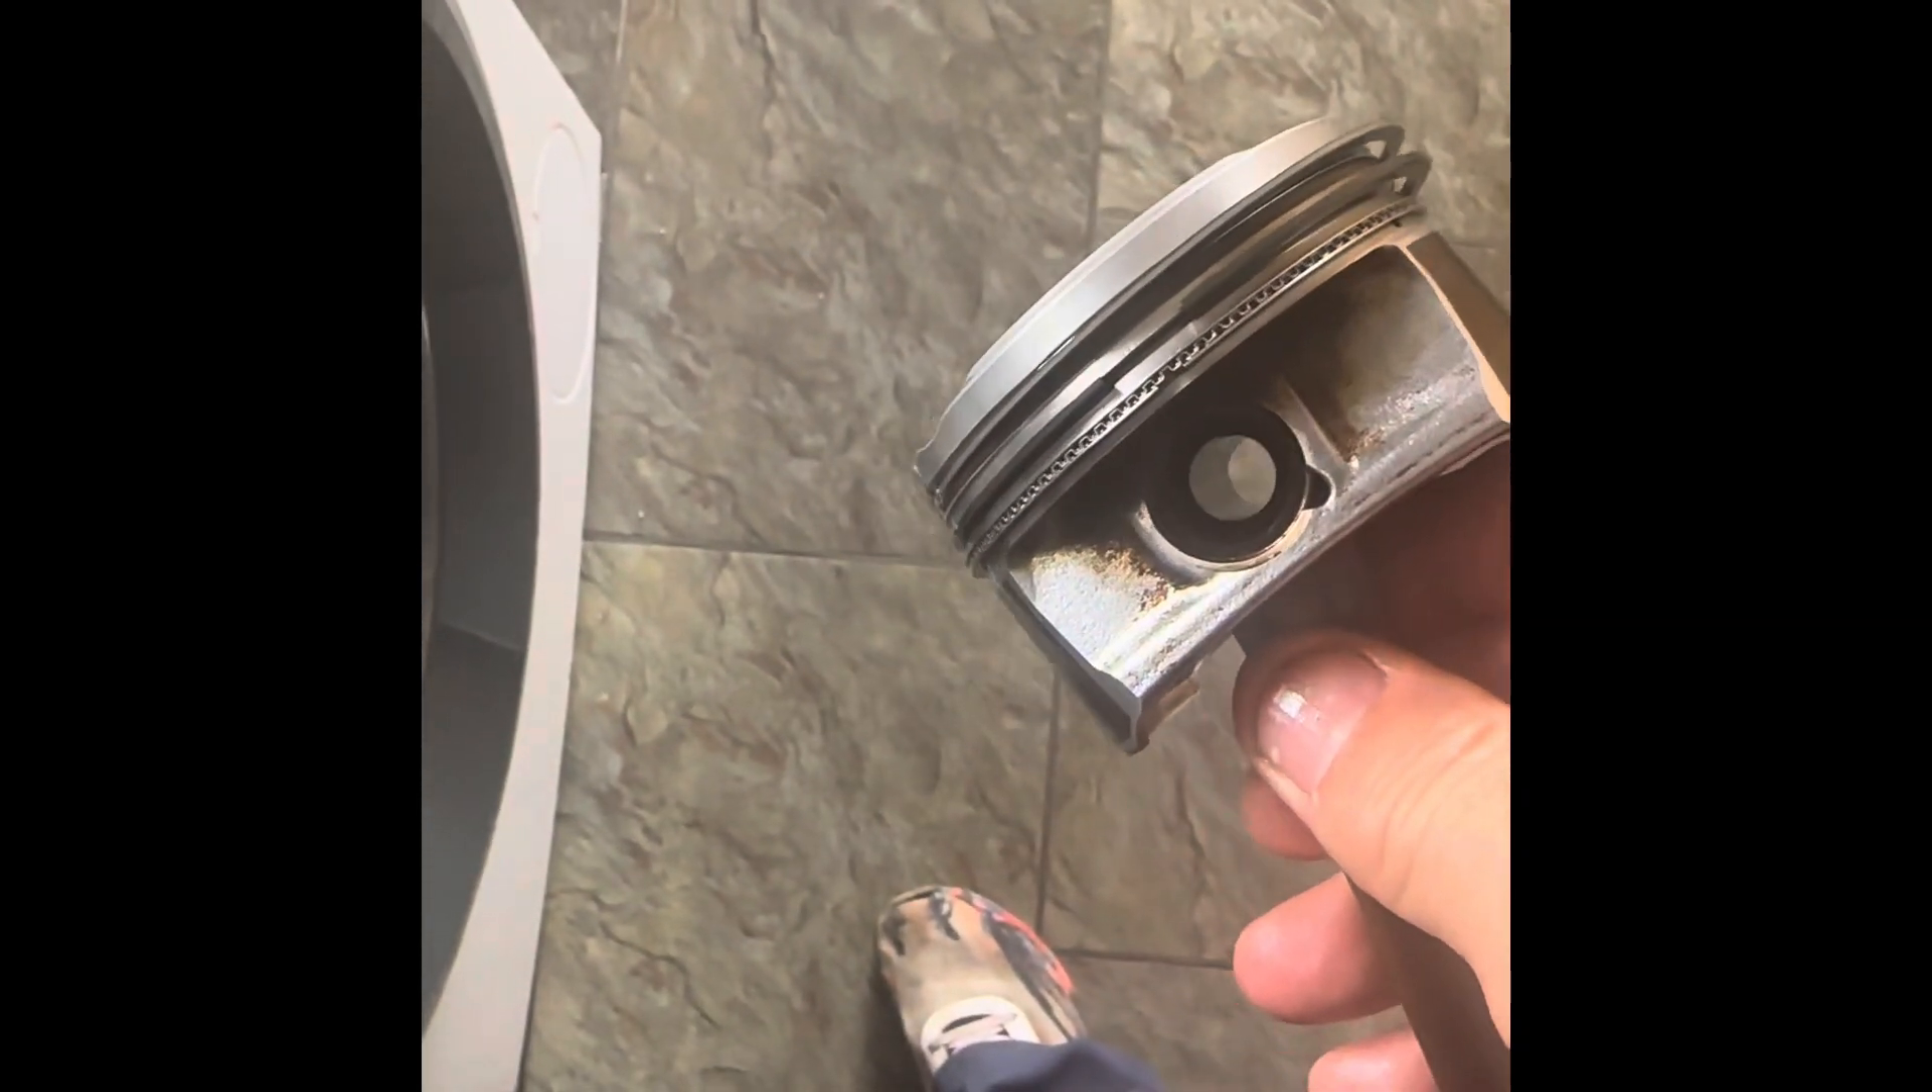We've got the rings in there, look. You can see that.